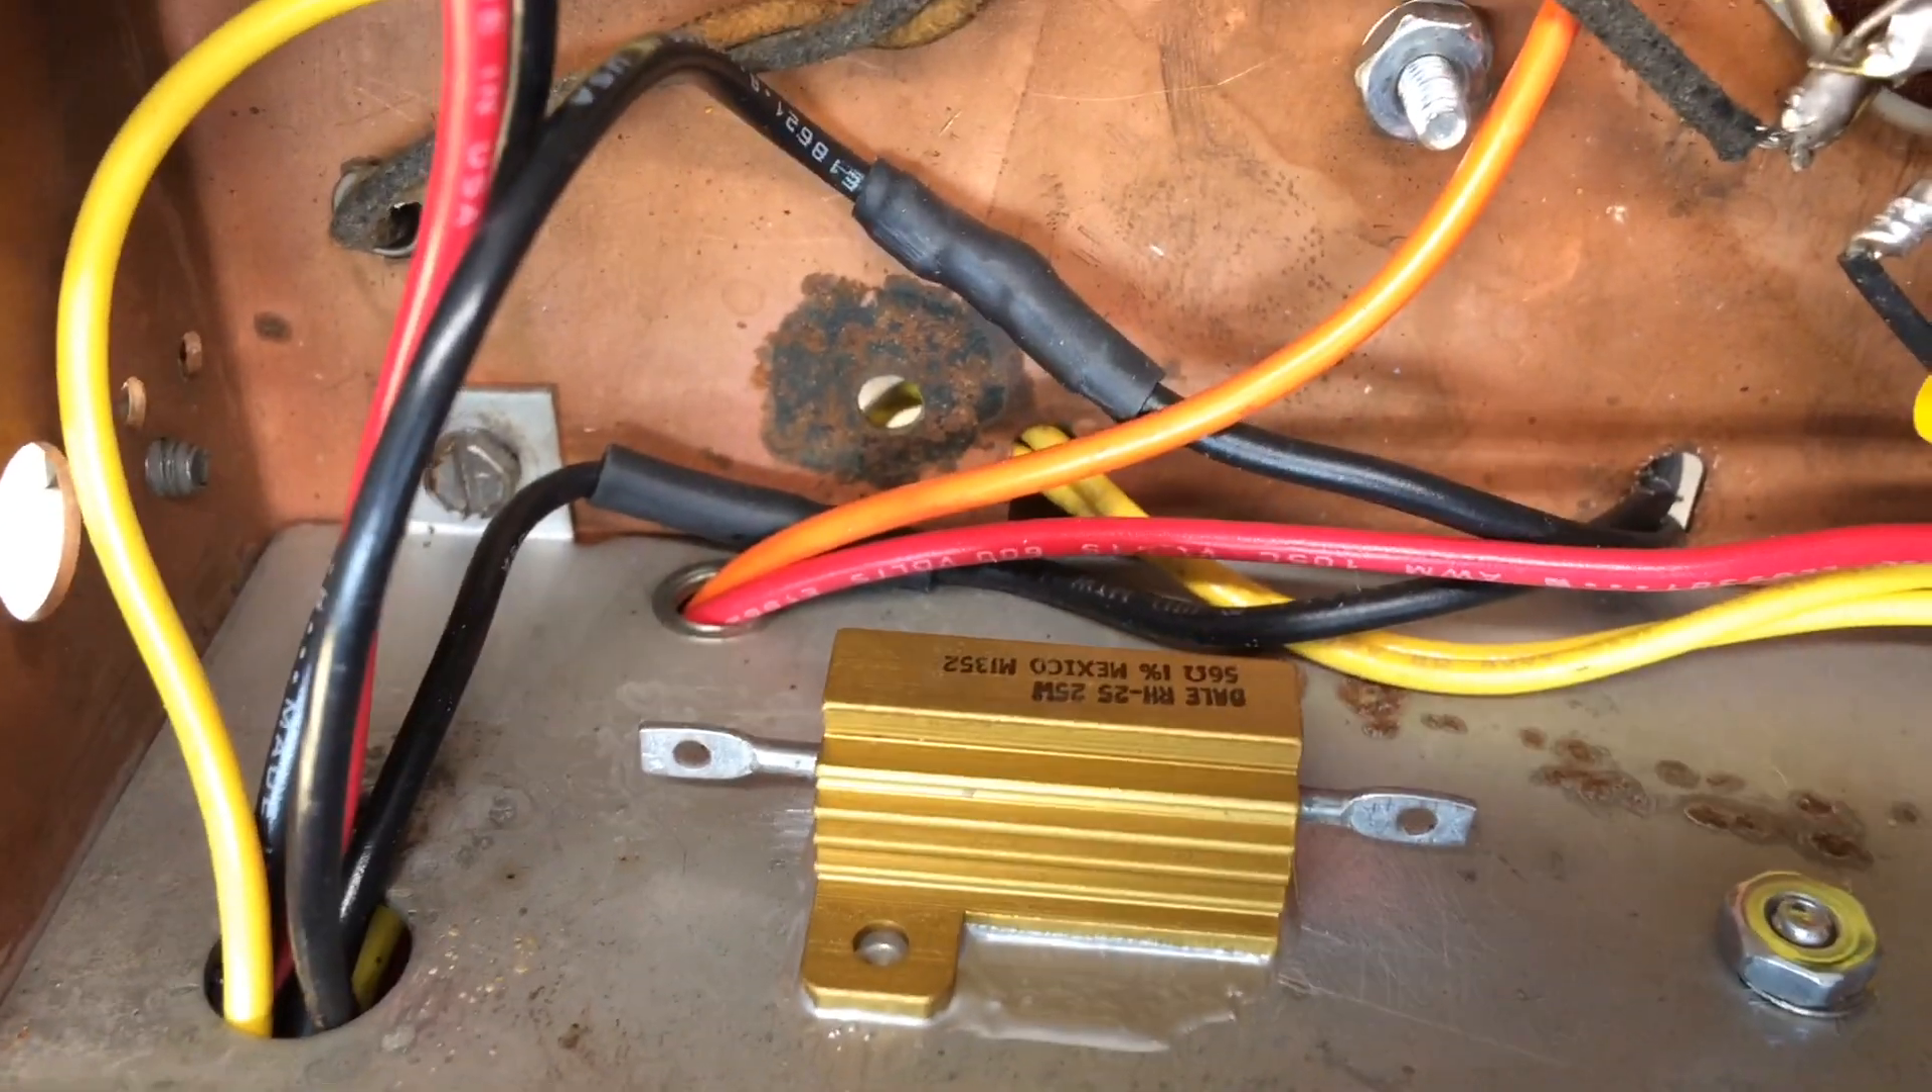You can see here I've got the power resistor placed where I want it.